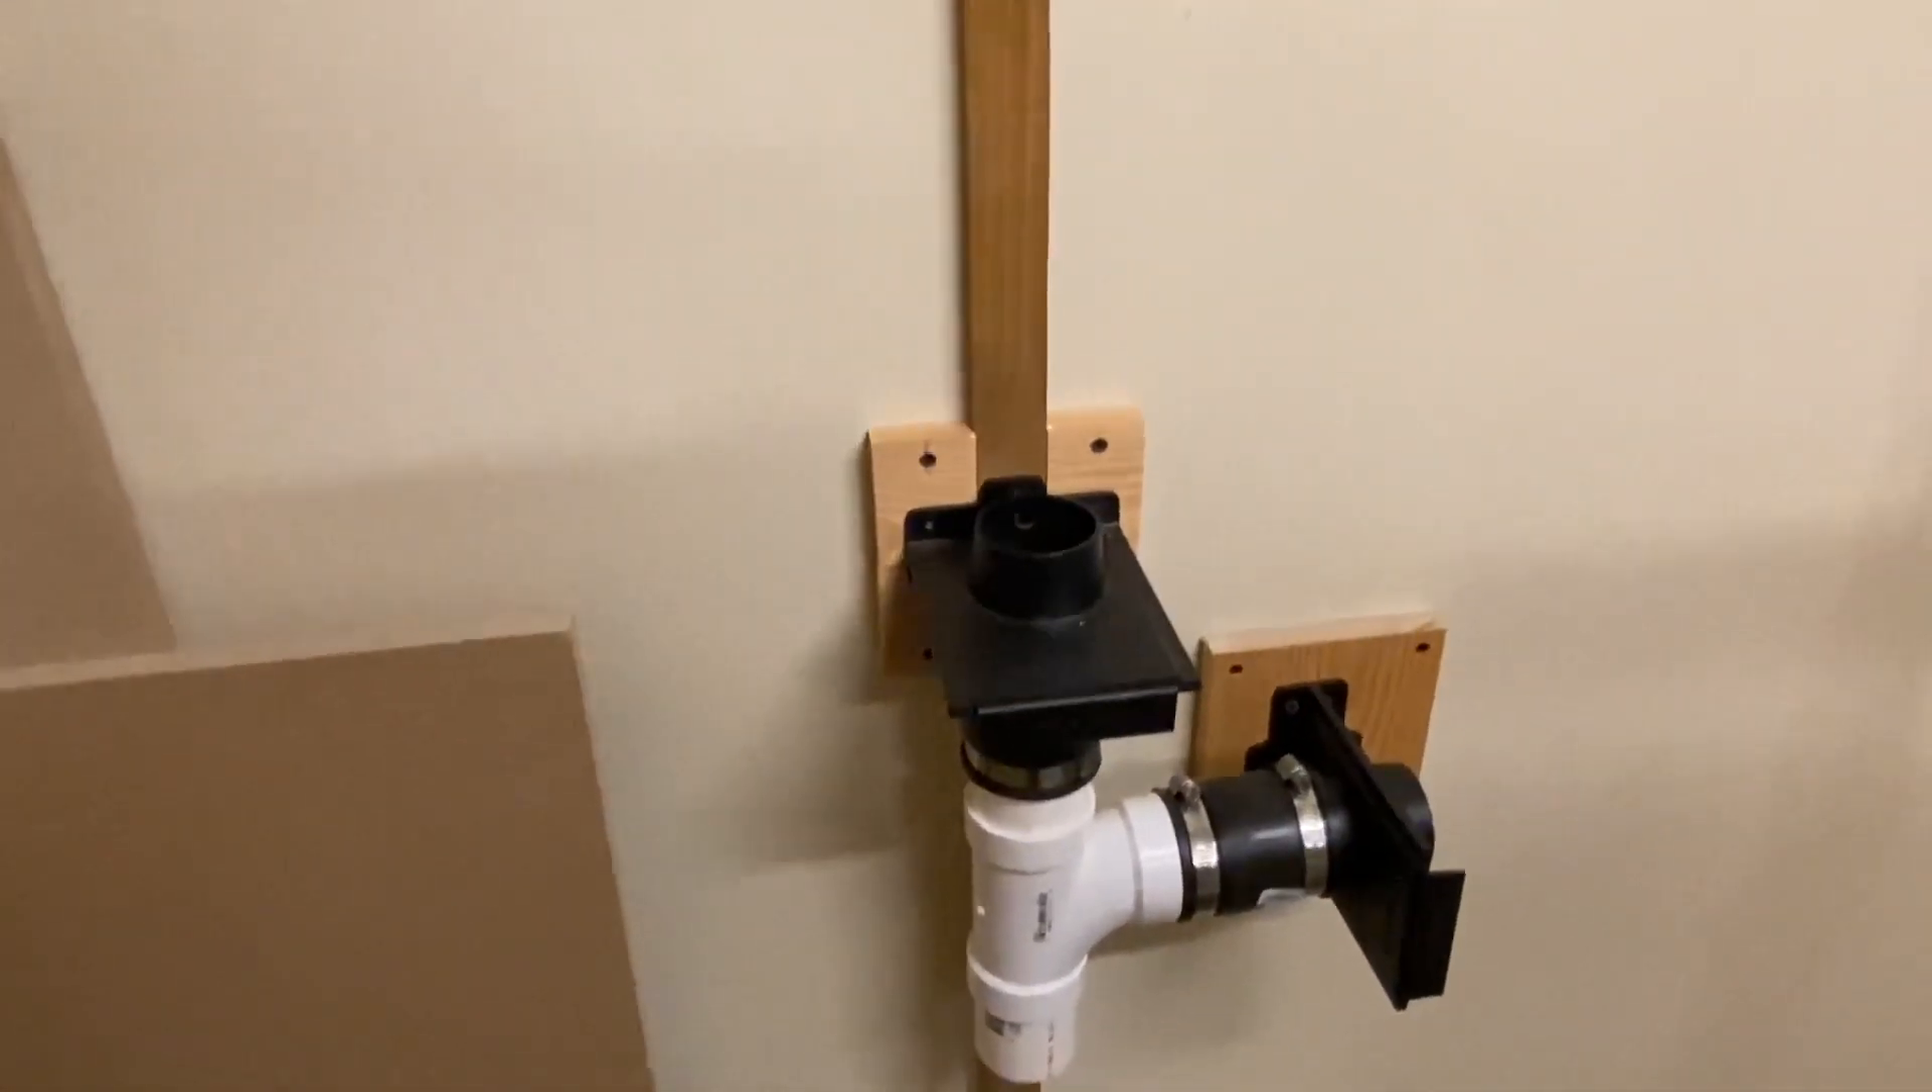So anyway I've got the blast gates in place.